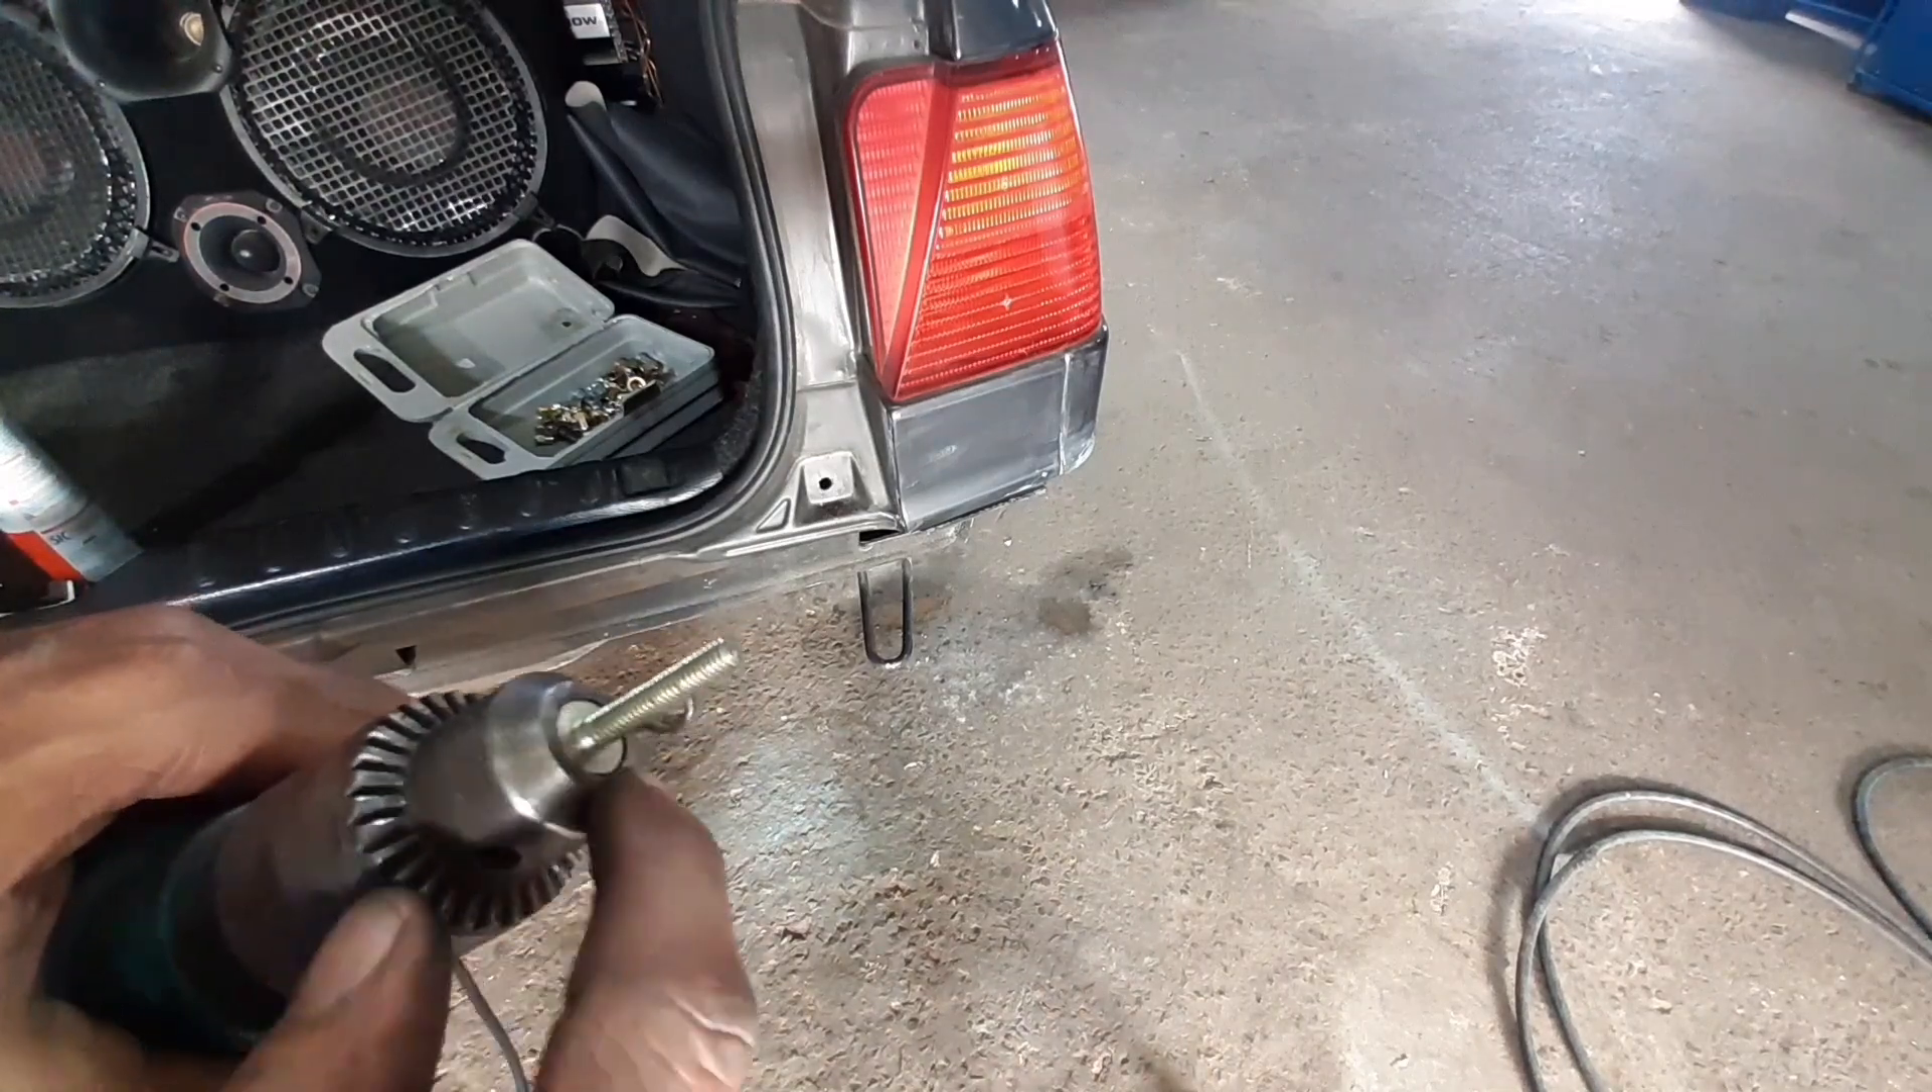O parafuso, eu consegui, como o mandril é grande, eu consegui prender a cabeça dele aqui.